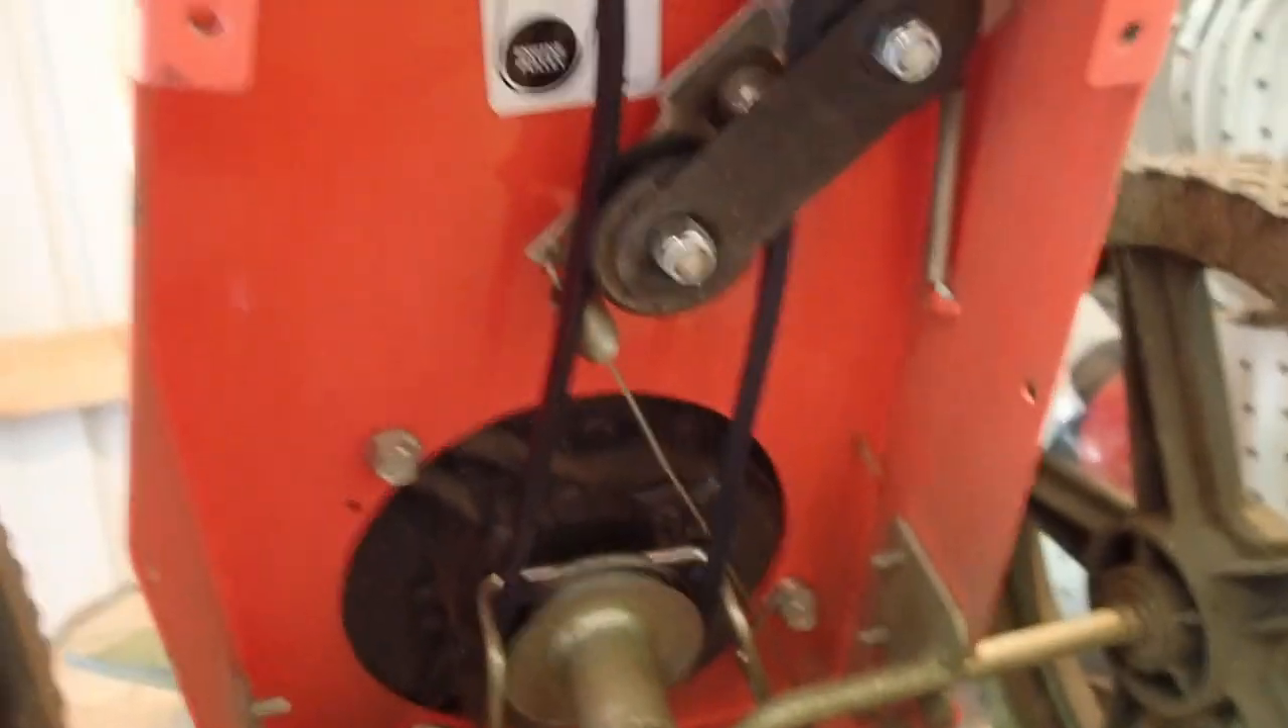Okay, so we got the belt on.